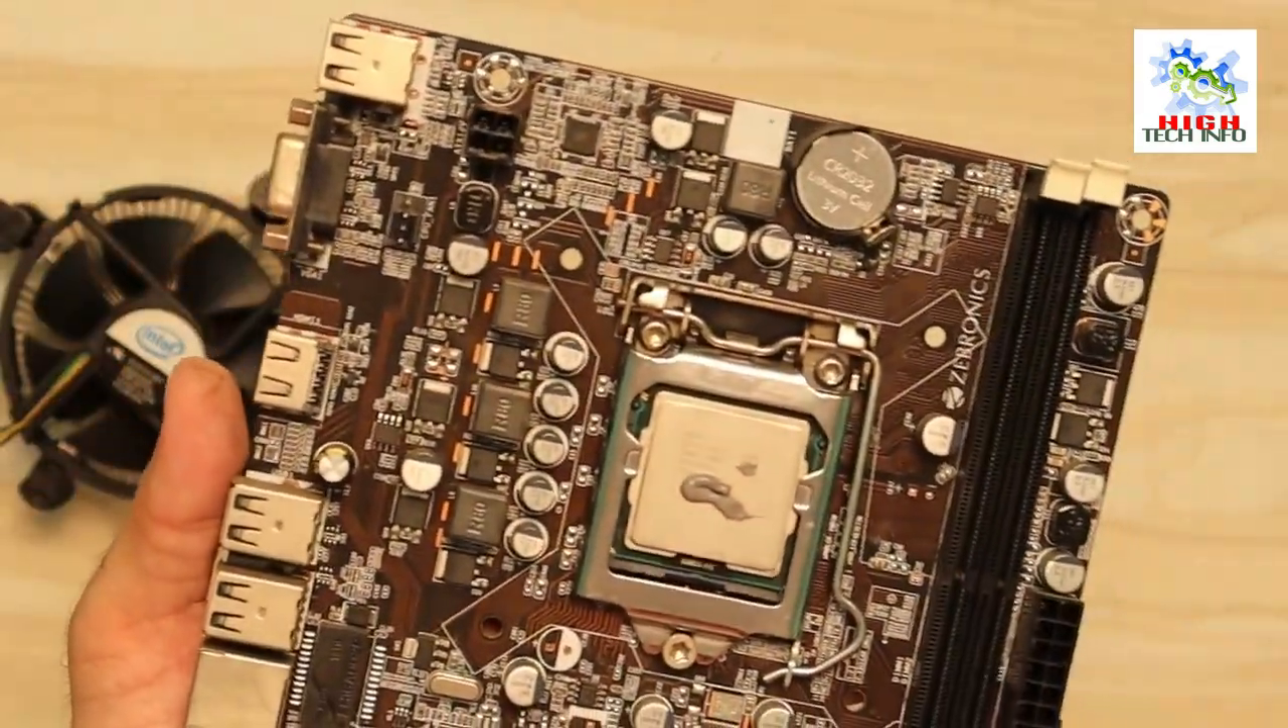तो हमने इस motherboard में लगा लिया है इस processor को और processor के उपर हमने लगा लिया है इस thermal paste को।